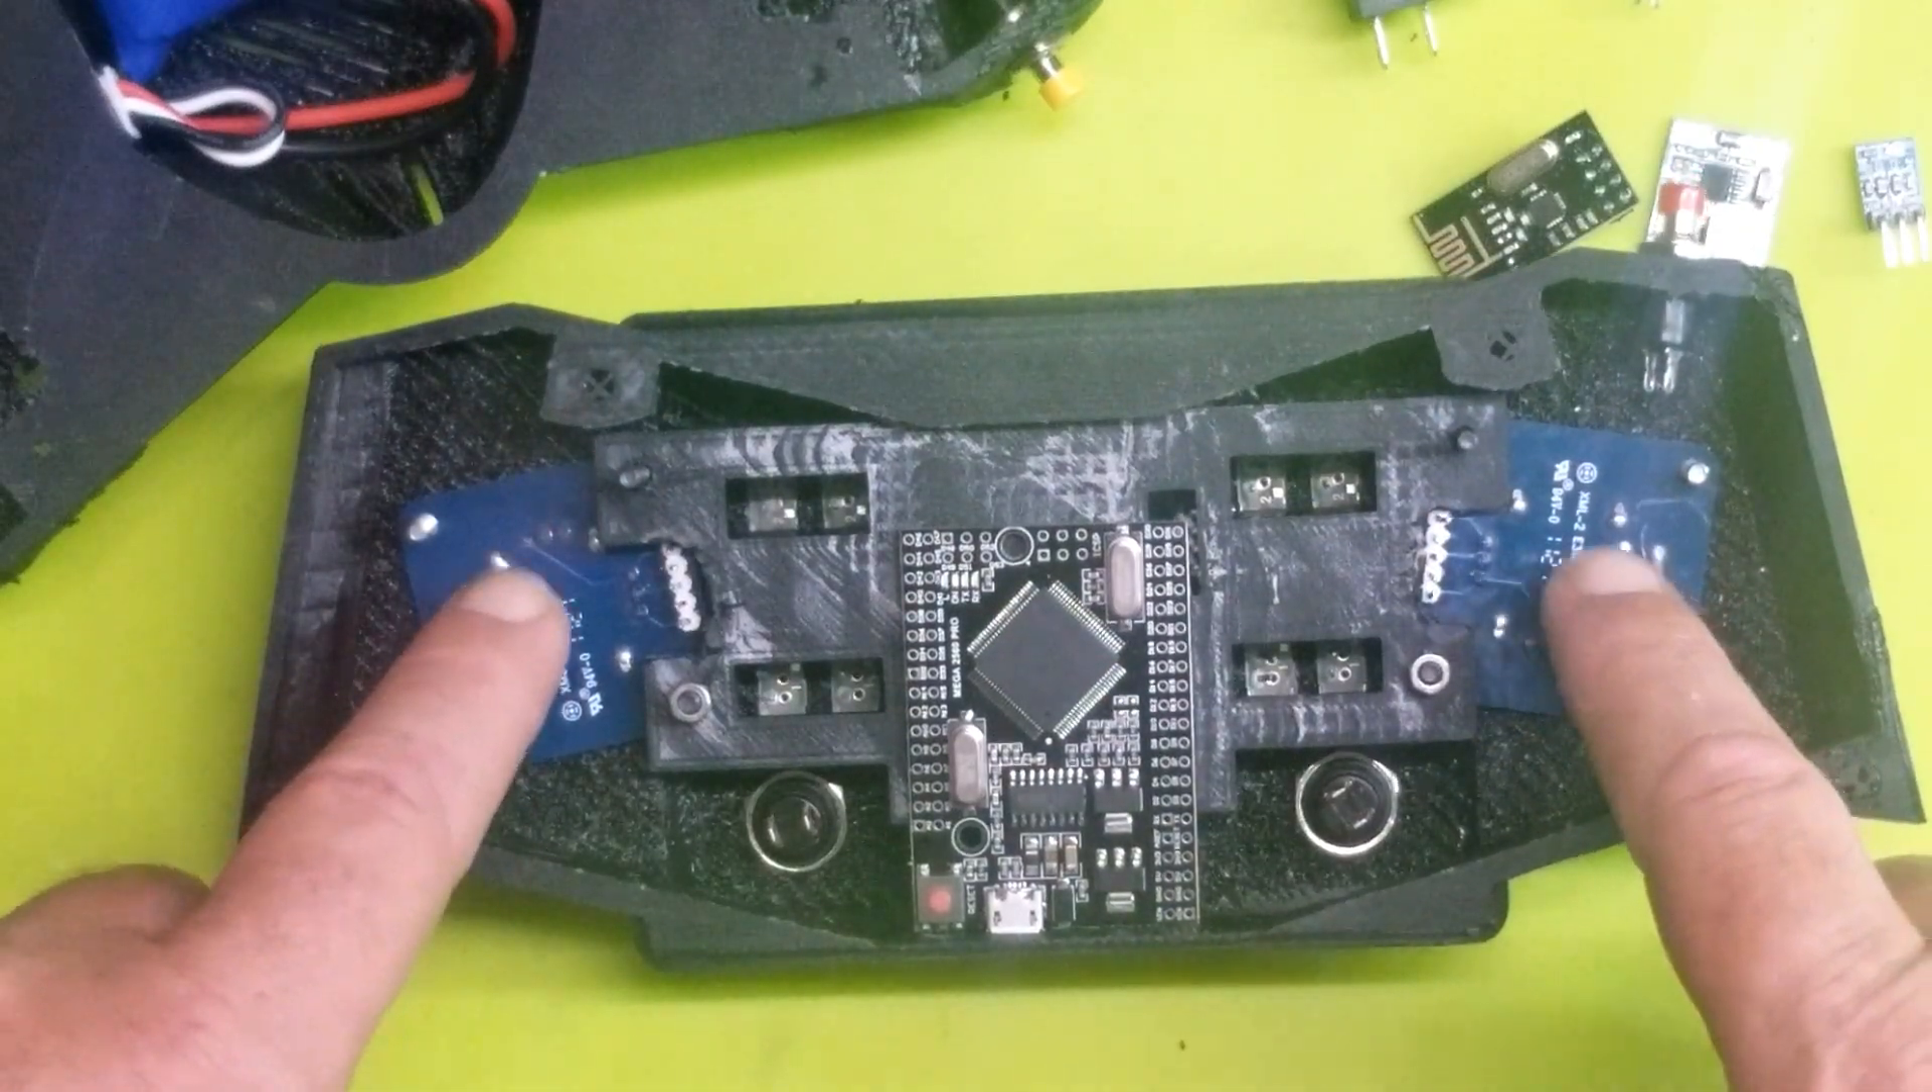So here we are with the mega sitting on top of this plate that i came up with that bolts onto the same bolts as the joysticks.